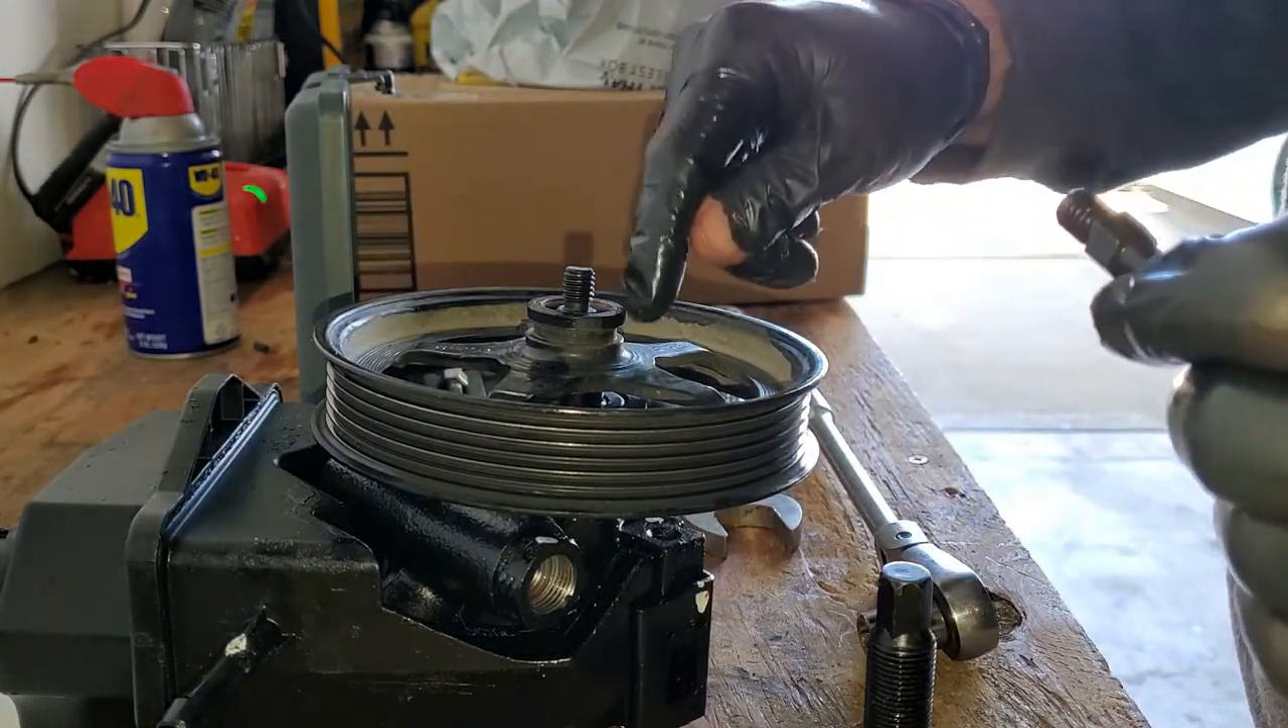So I already started putting the pulley back on.